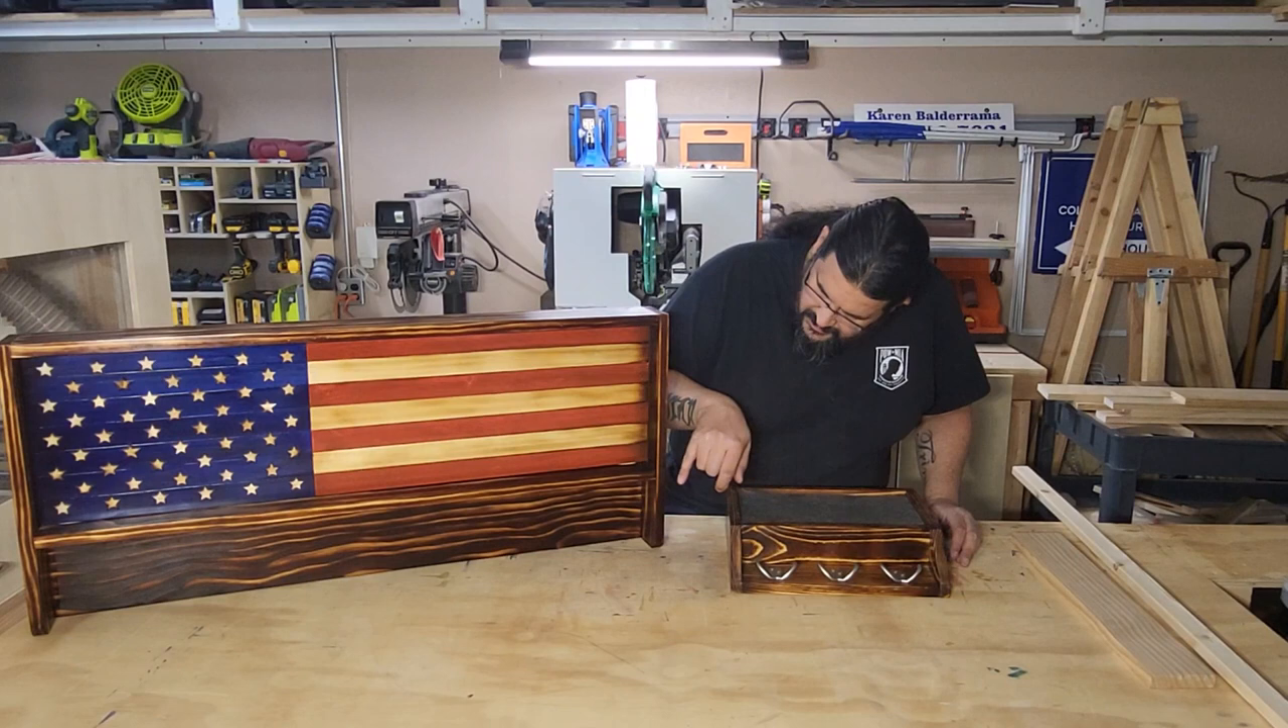This is an American flag coat rack. It's done except for the hooks that need to be installed and this is one of my concealment key boxes for you to hang your keys and stuff on.